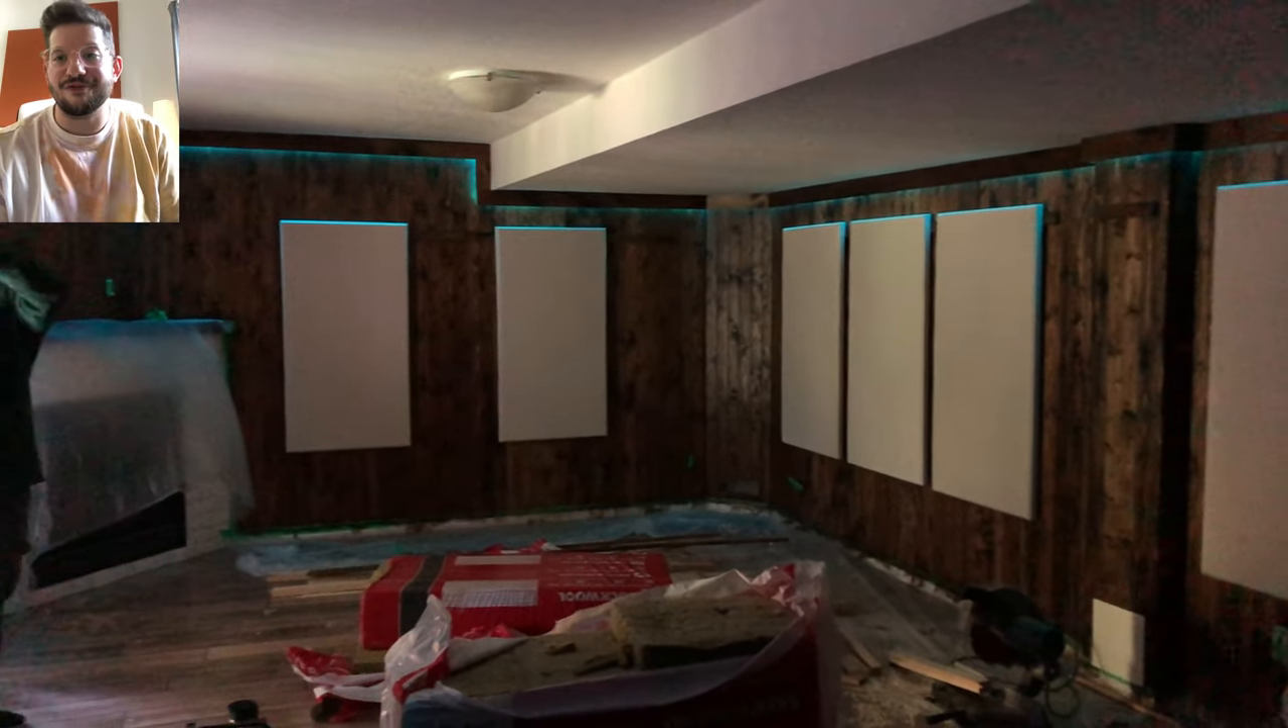Here's a cool look at the panels all installed so you can see how that light really hits off the top frames of those panels.